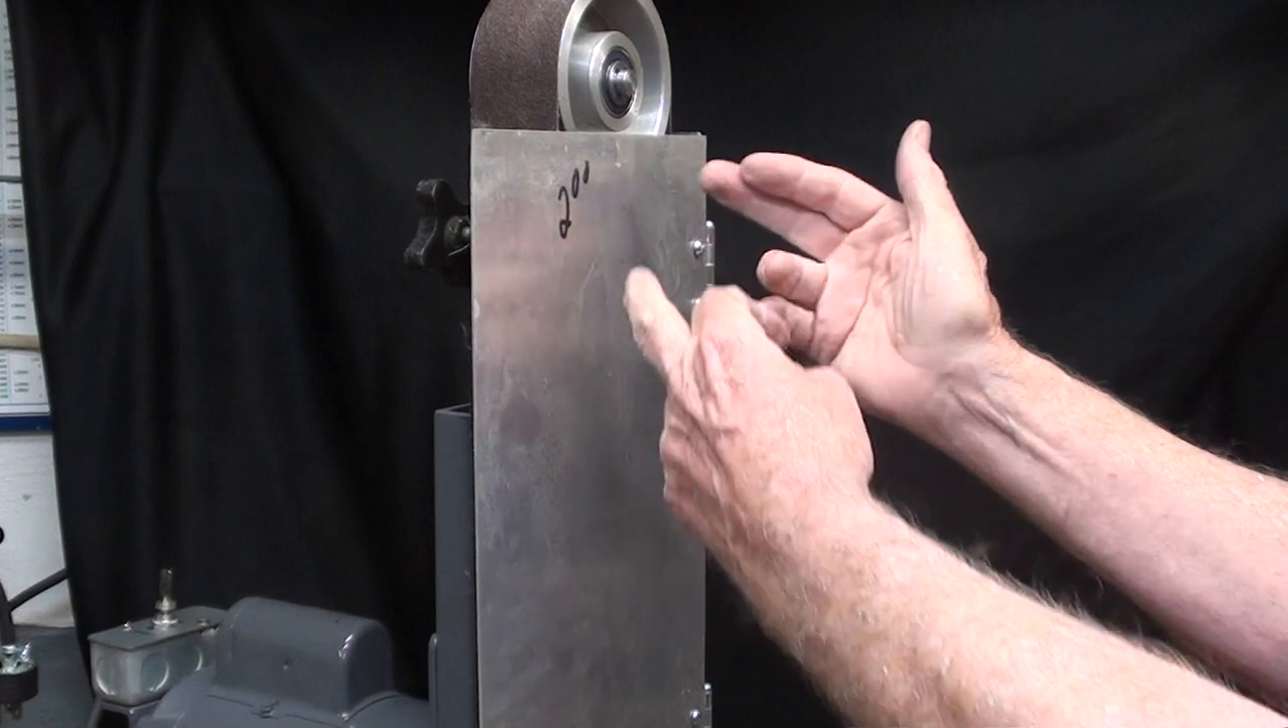All right, so the door is on here, and hi Harold, if you're watching this.